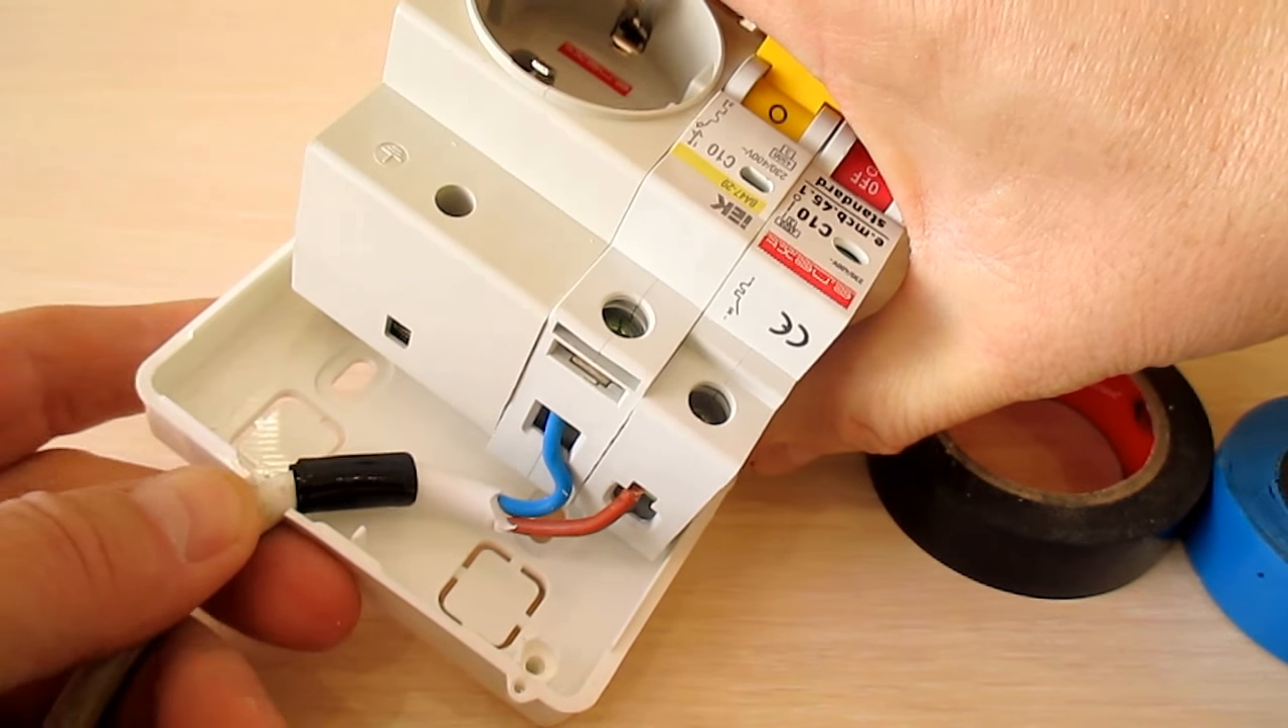Так готово такую вот втулочку сделал.